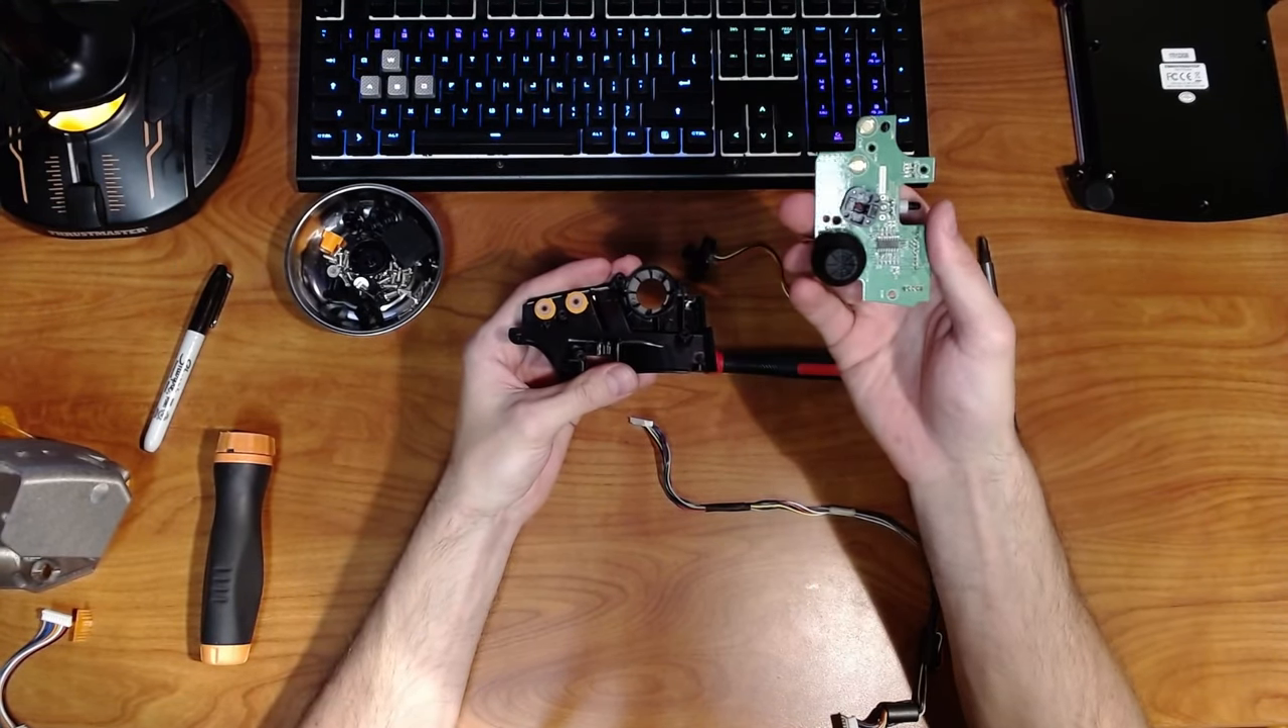All right, last screw came off. Um, big PC board comes straight off.